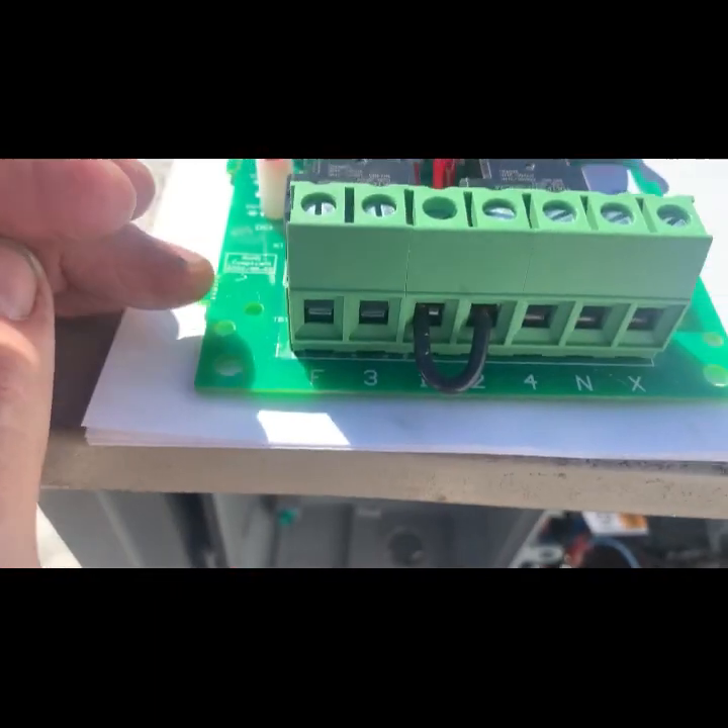So I've bent a jumper between one and two.